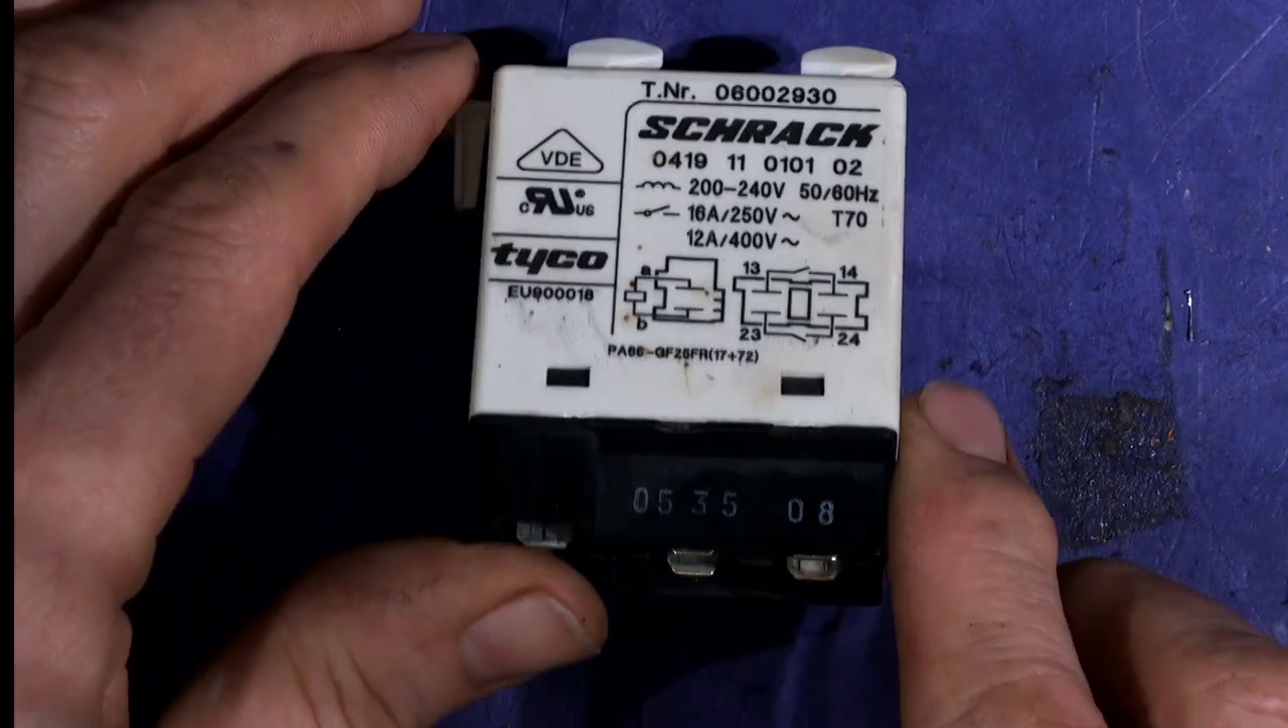I got the F24 error on this dishwasher, so I've taken the relay out.